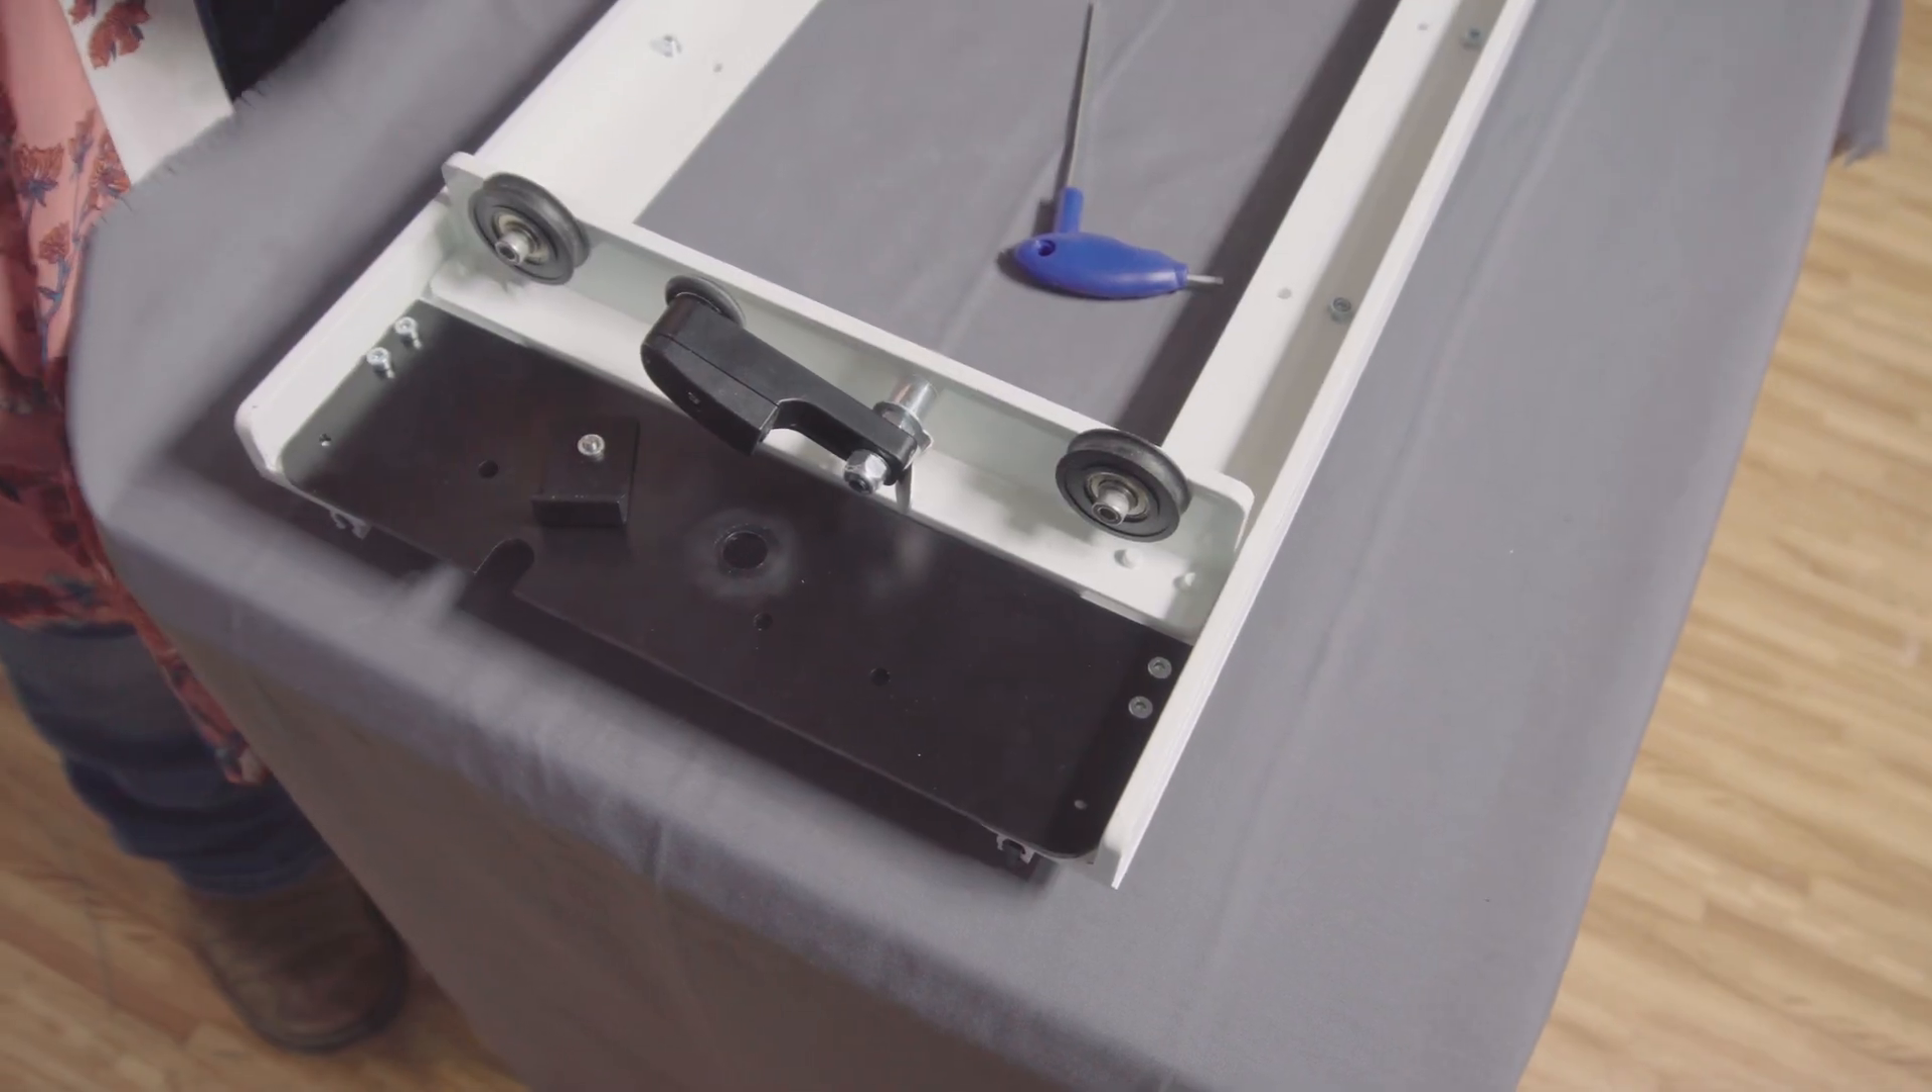The idler bracket is now installed.